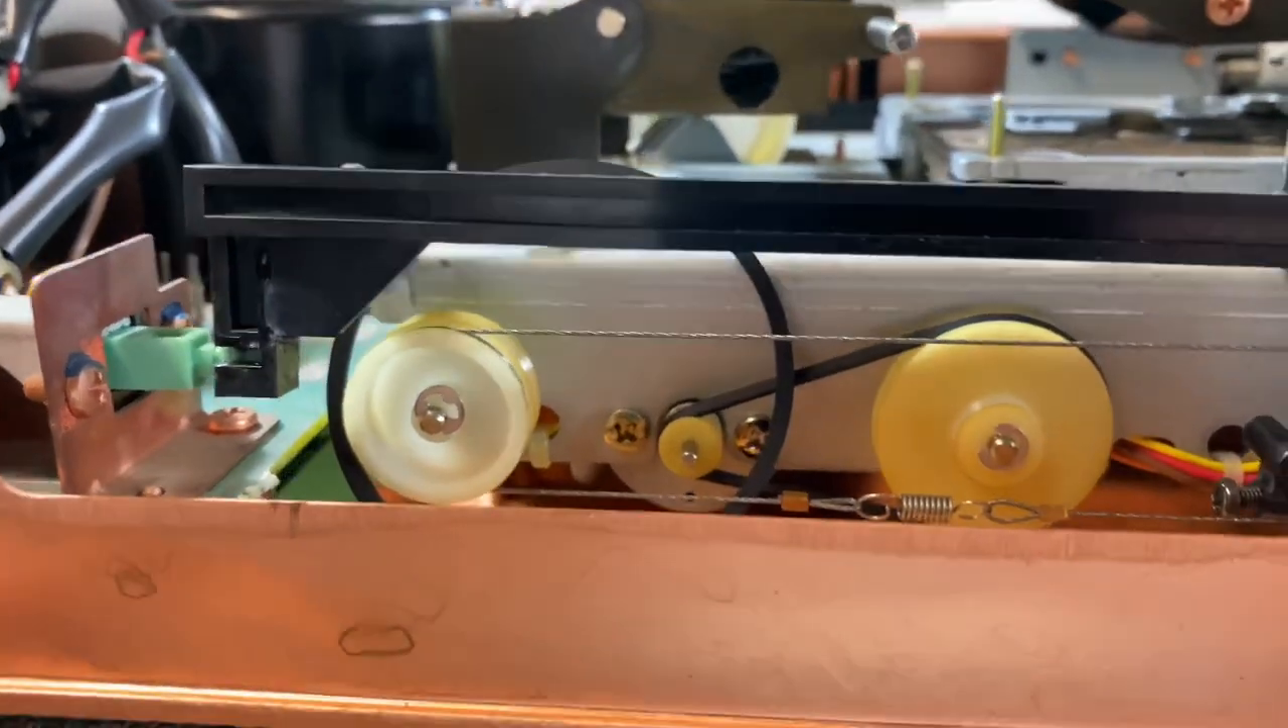And so we have it in place. That's the new belt there.